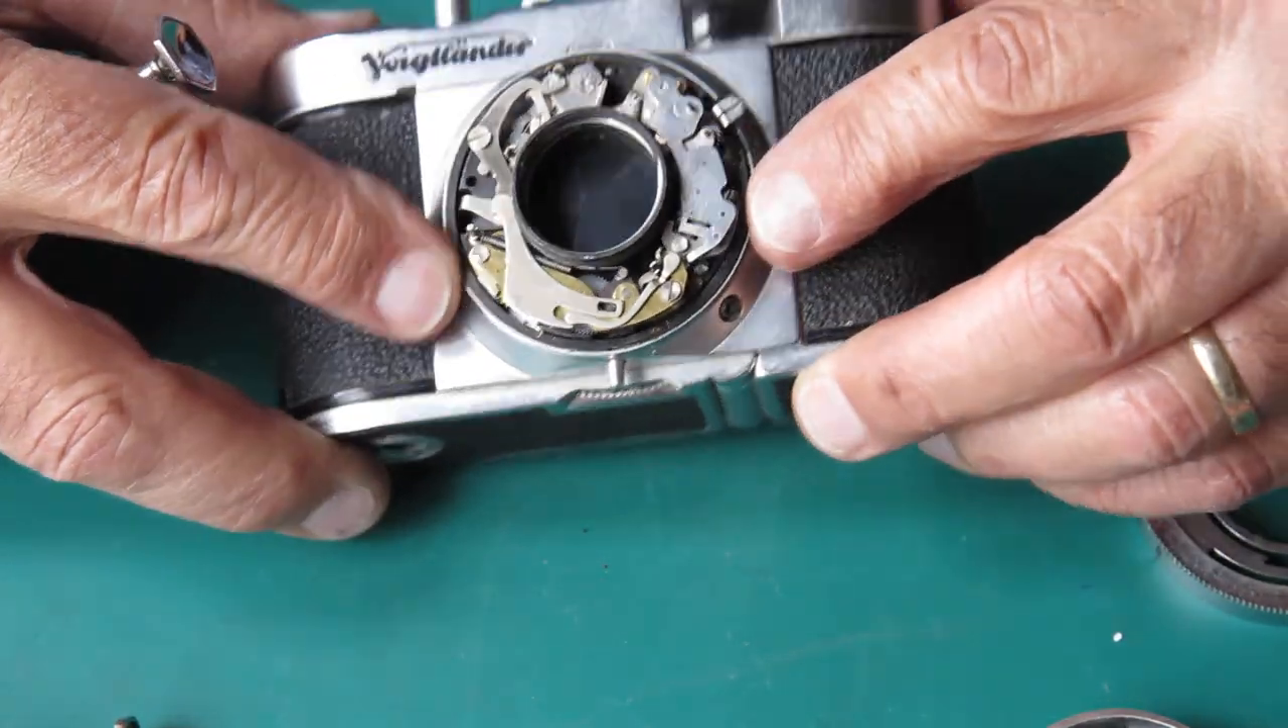Here you can see all the works are completely exposed on that mechanism plate.